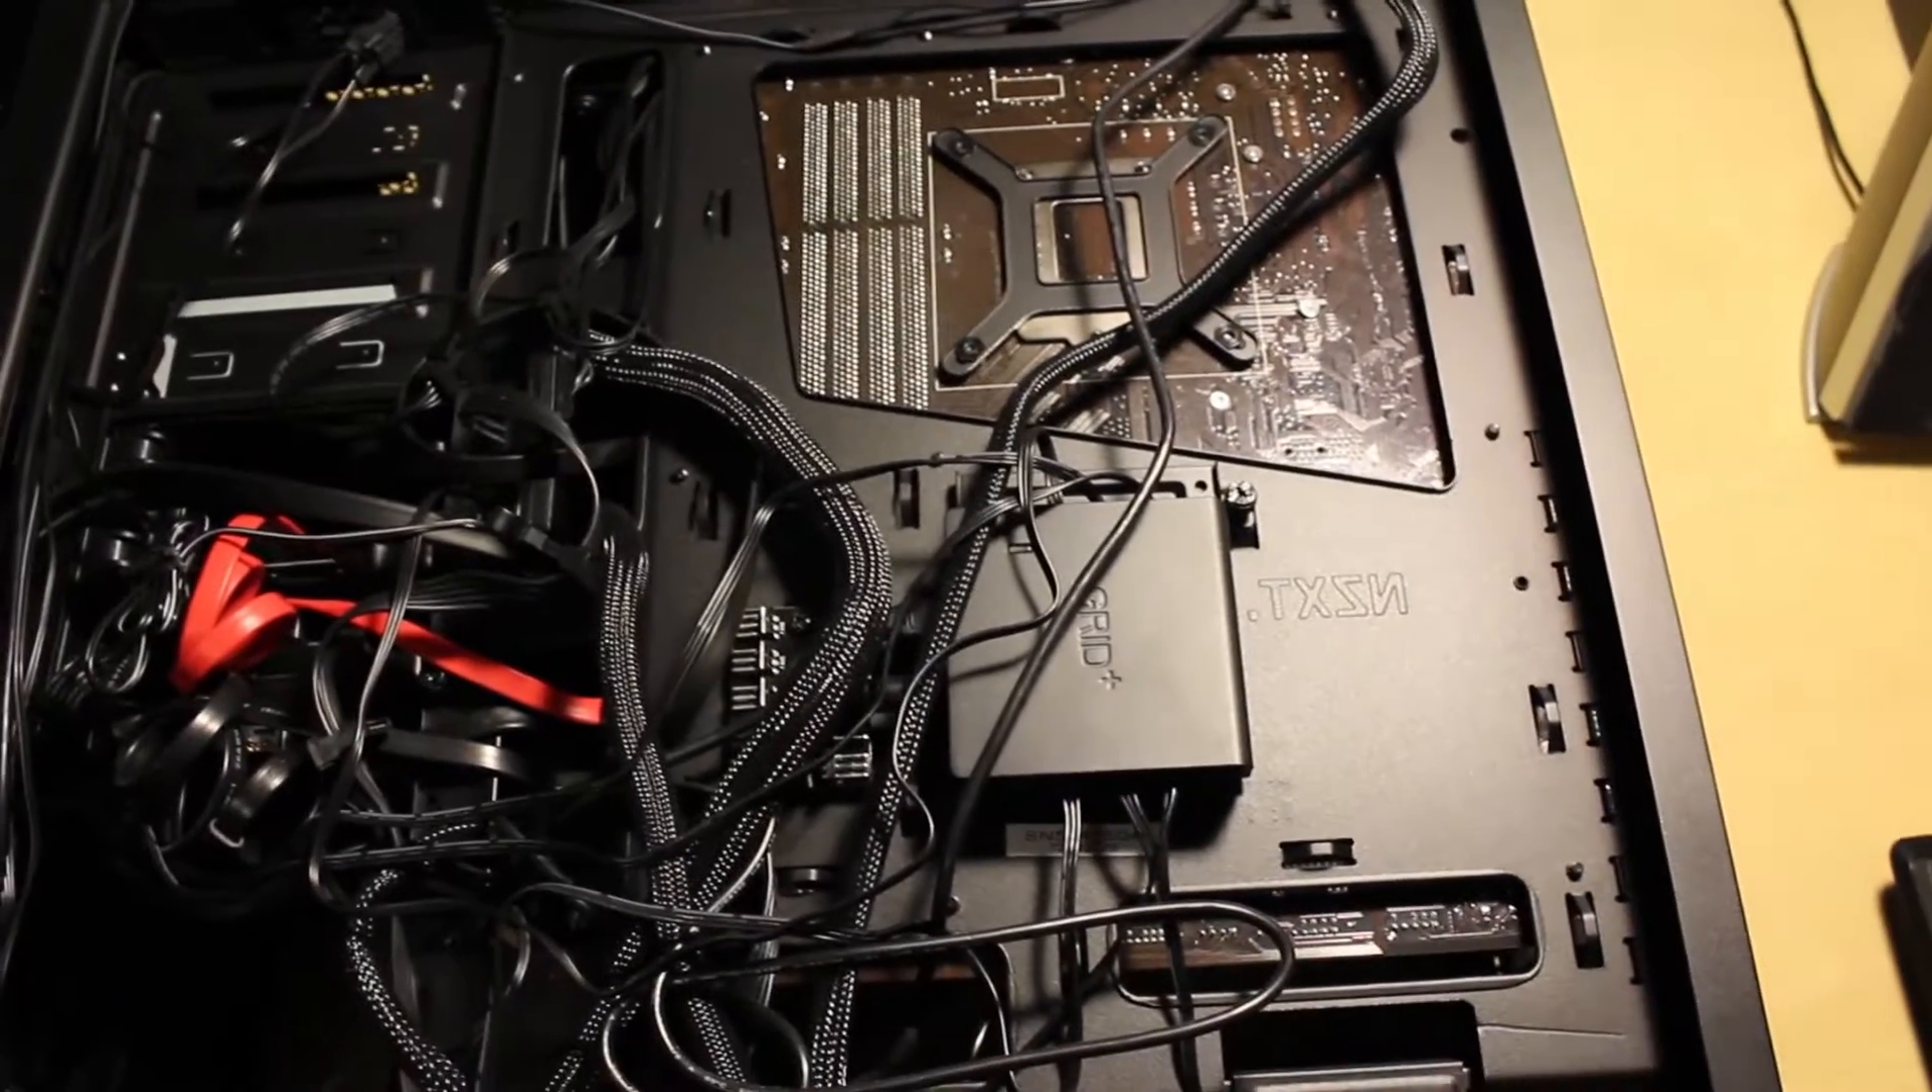Other than showing off my complete shitshow of cable management on this backside, I do have the Grid Plus version 1 mounted up right here in the SSD slot.